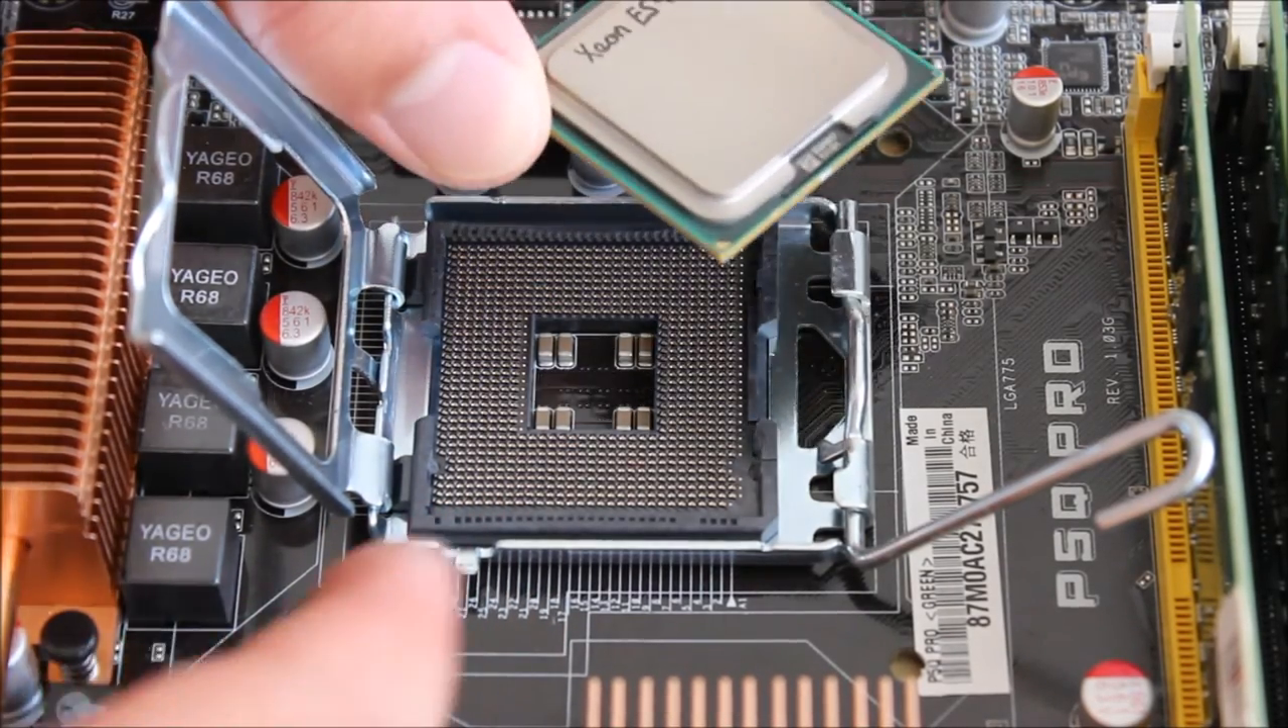Gut, was jetzt noch bleibt, ist nur noch den neuen Prozessor einzusetzen.